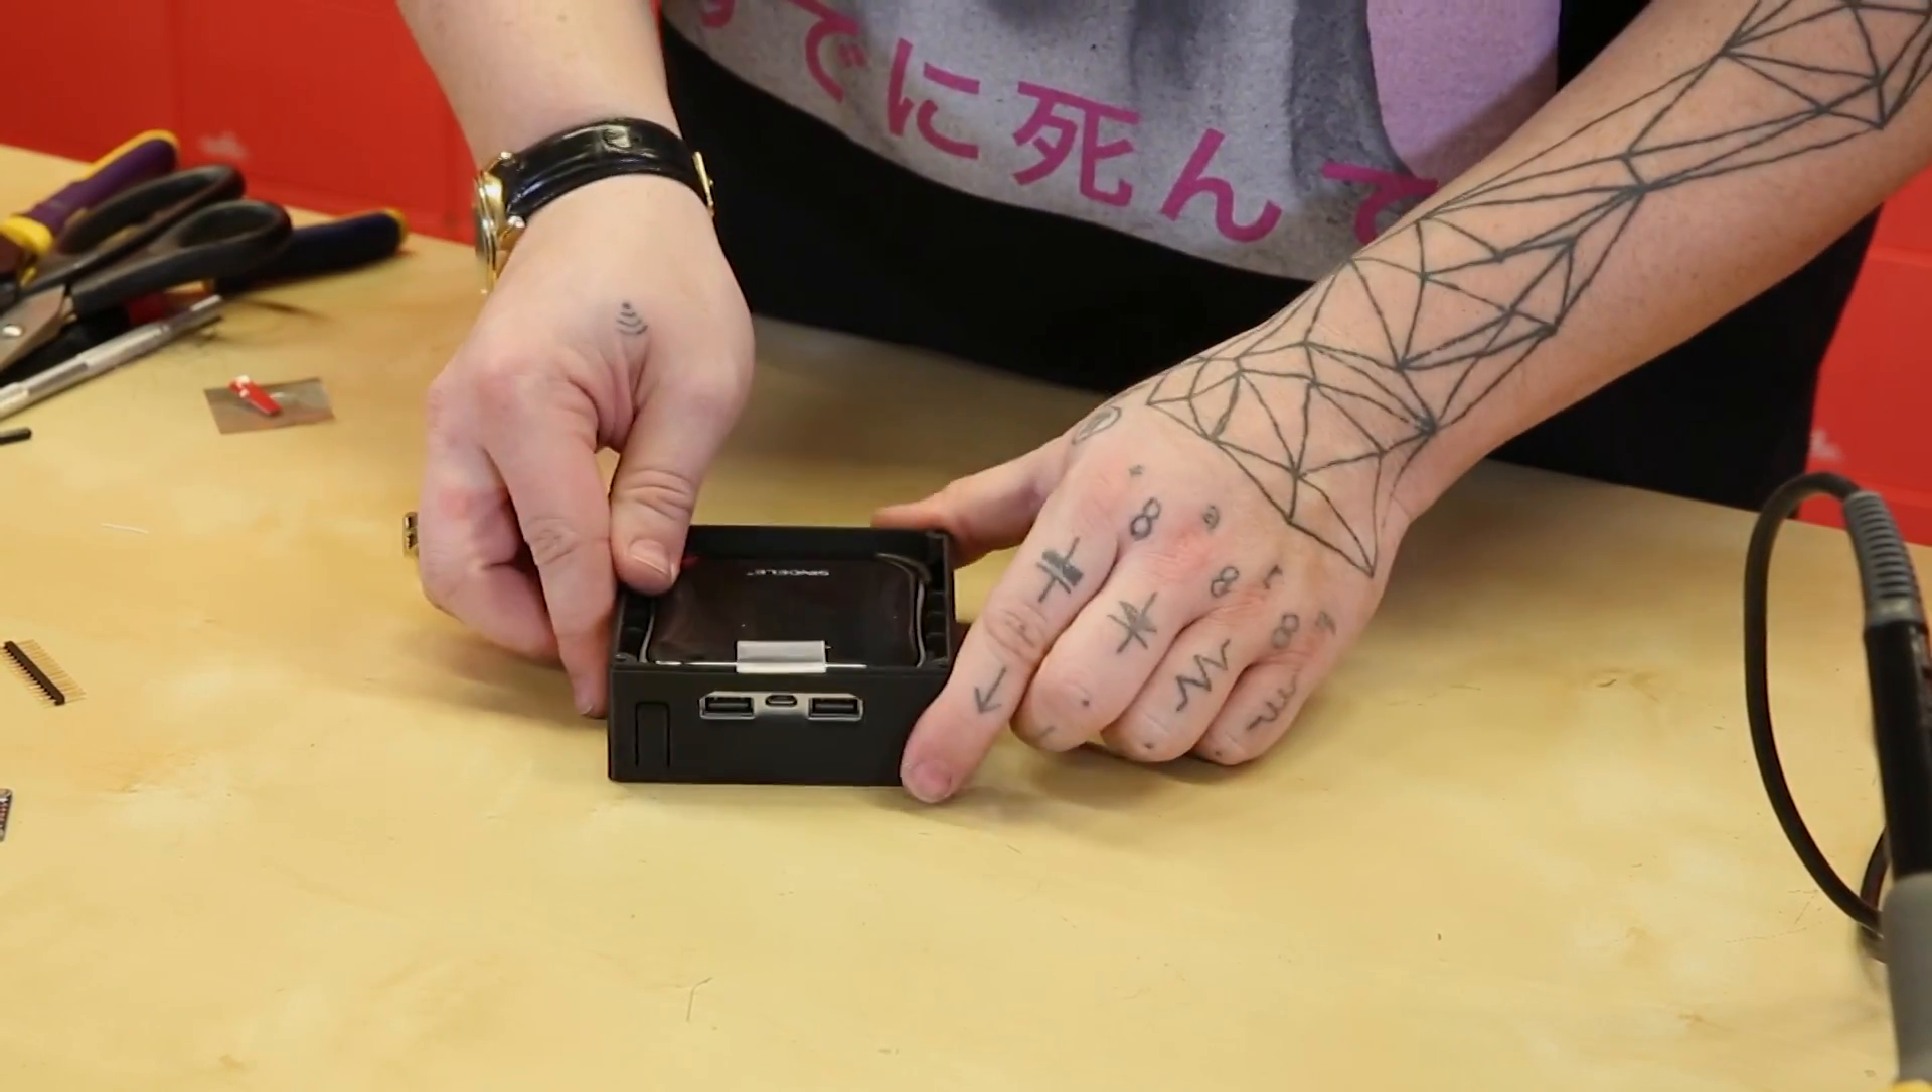Step nine is complete, and so we have our battery pack in the base unit here.